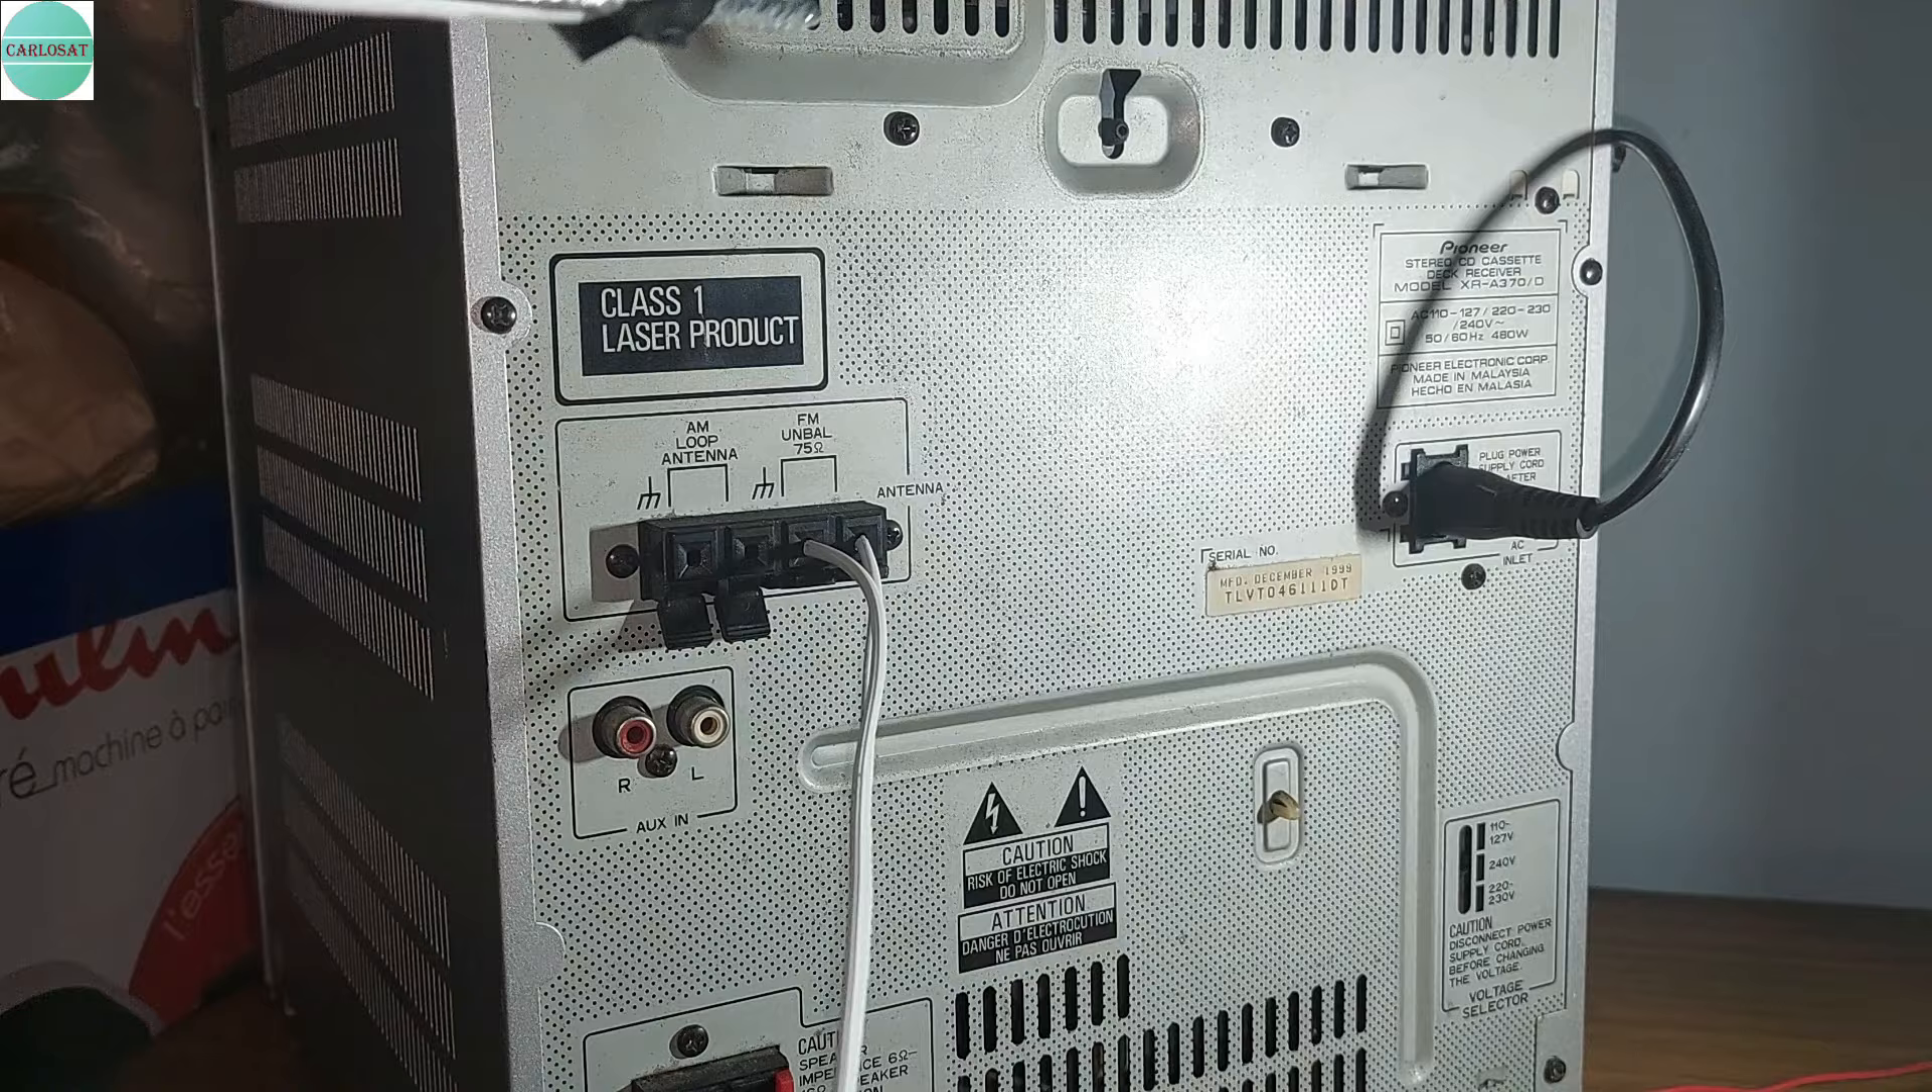Ahí está ya está conectada ya nuestra antena ahí la pueden ver.